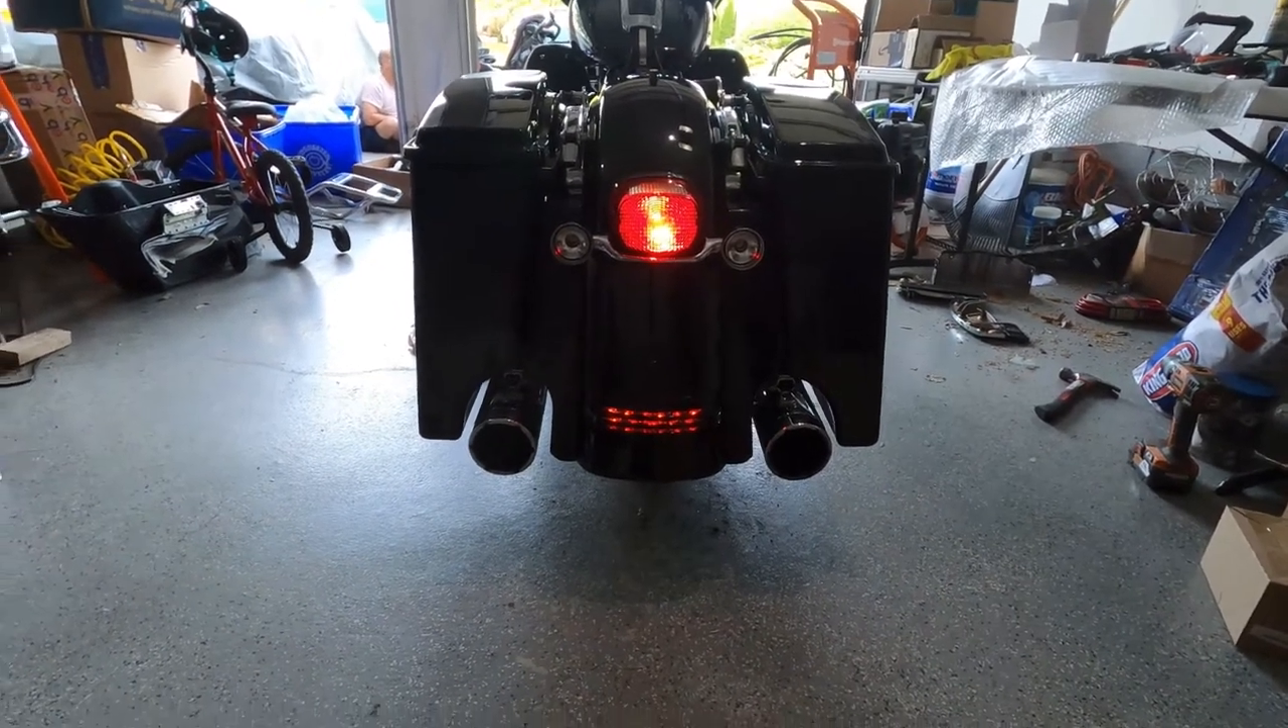That's what it looks like after we put the saddle bags back and uh and put the extension and the light.